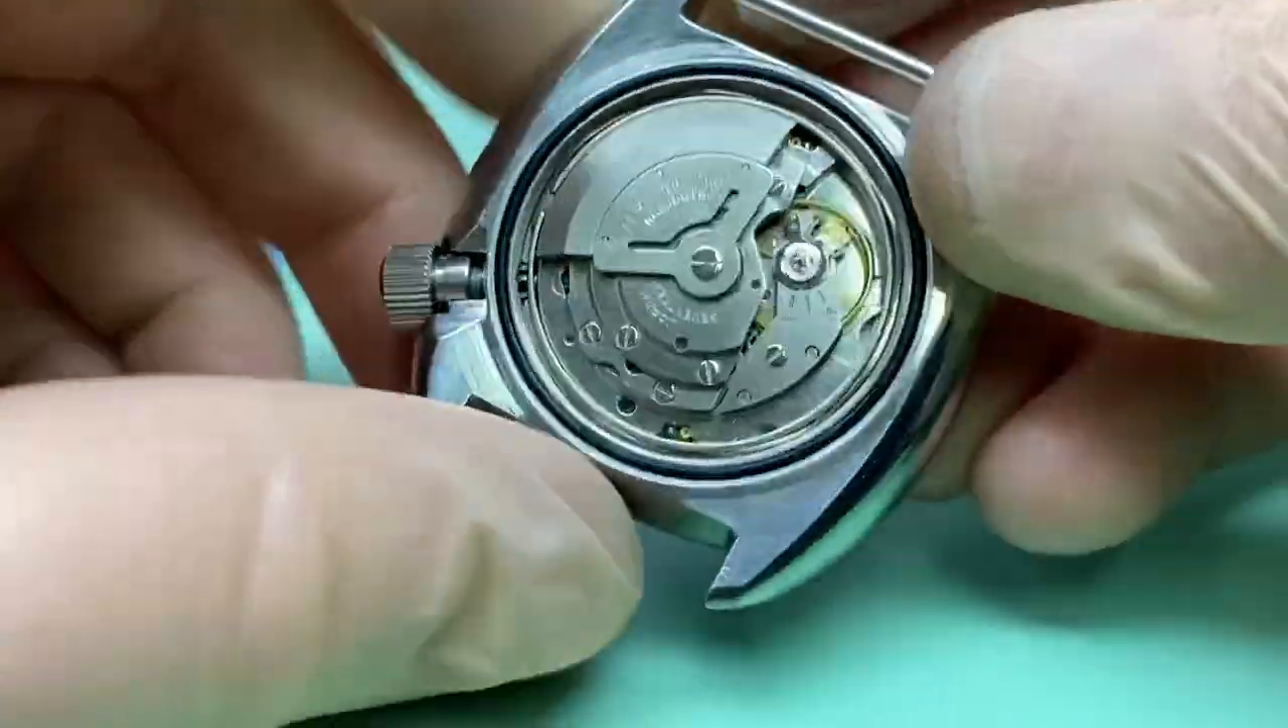We have the watch installed in the case correctly, and we have our automatic work in place as it should be.